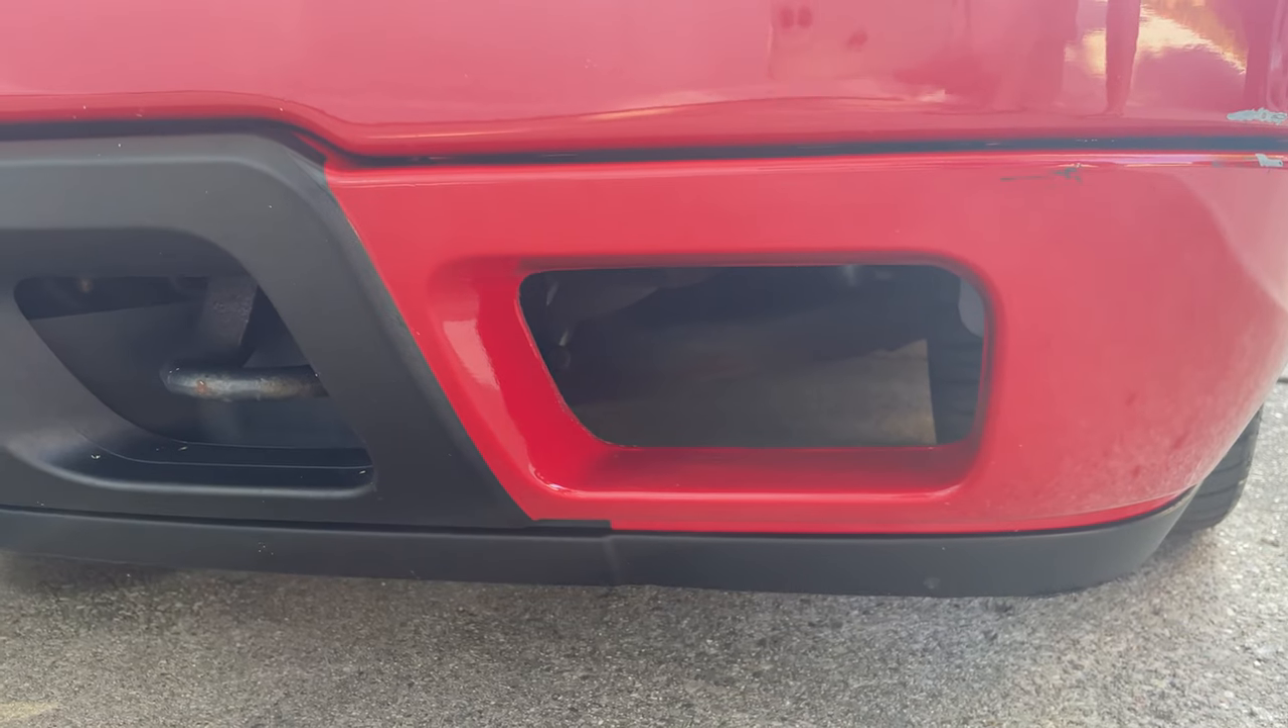I have the um fog lights I have not installed those yet.